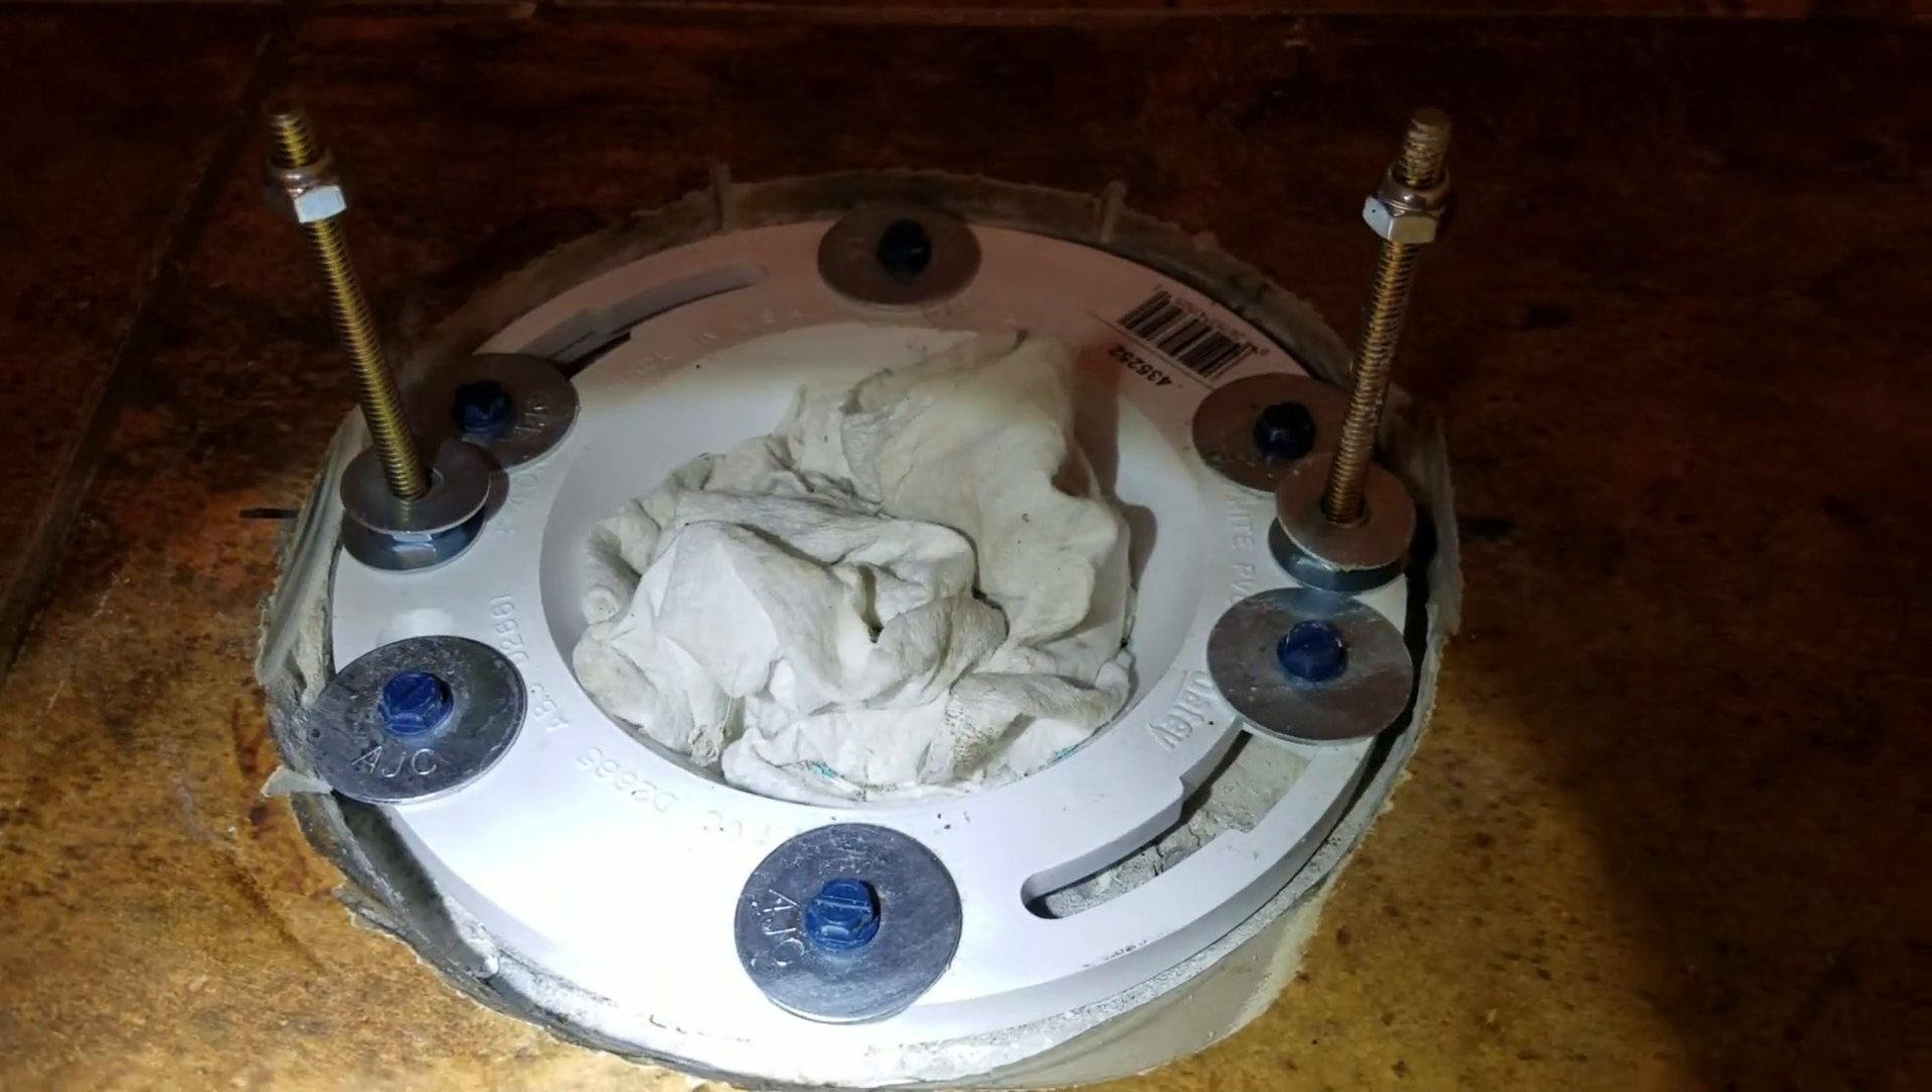So you've got six screws all the way around, six holes, six screws, and so it's mounted to the floor.